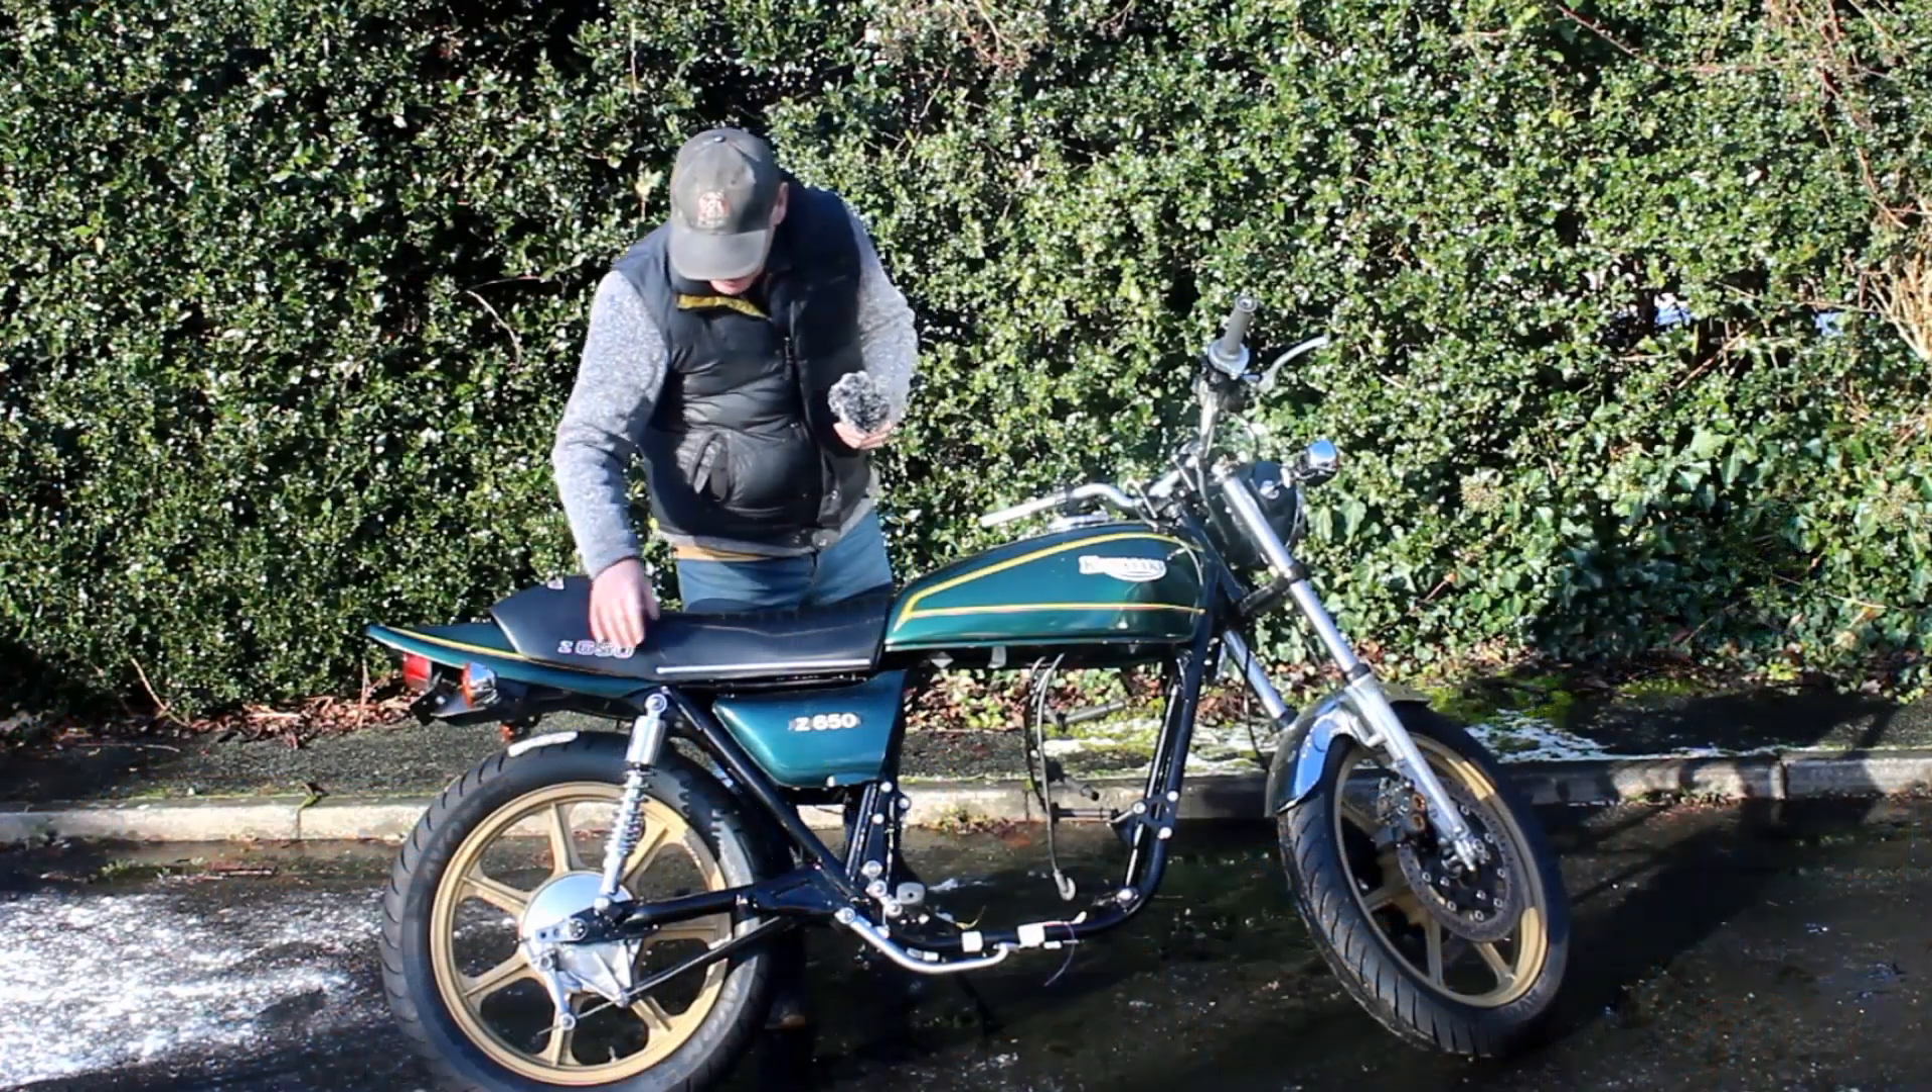And so at last I've got the new shocks on the bike.